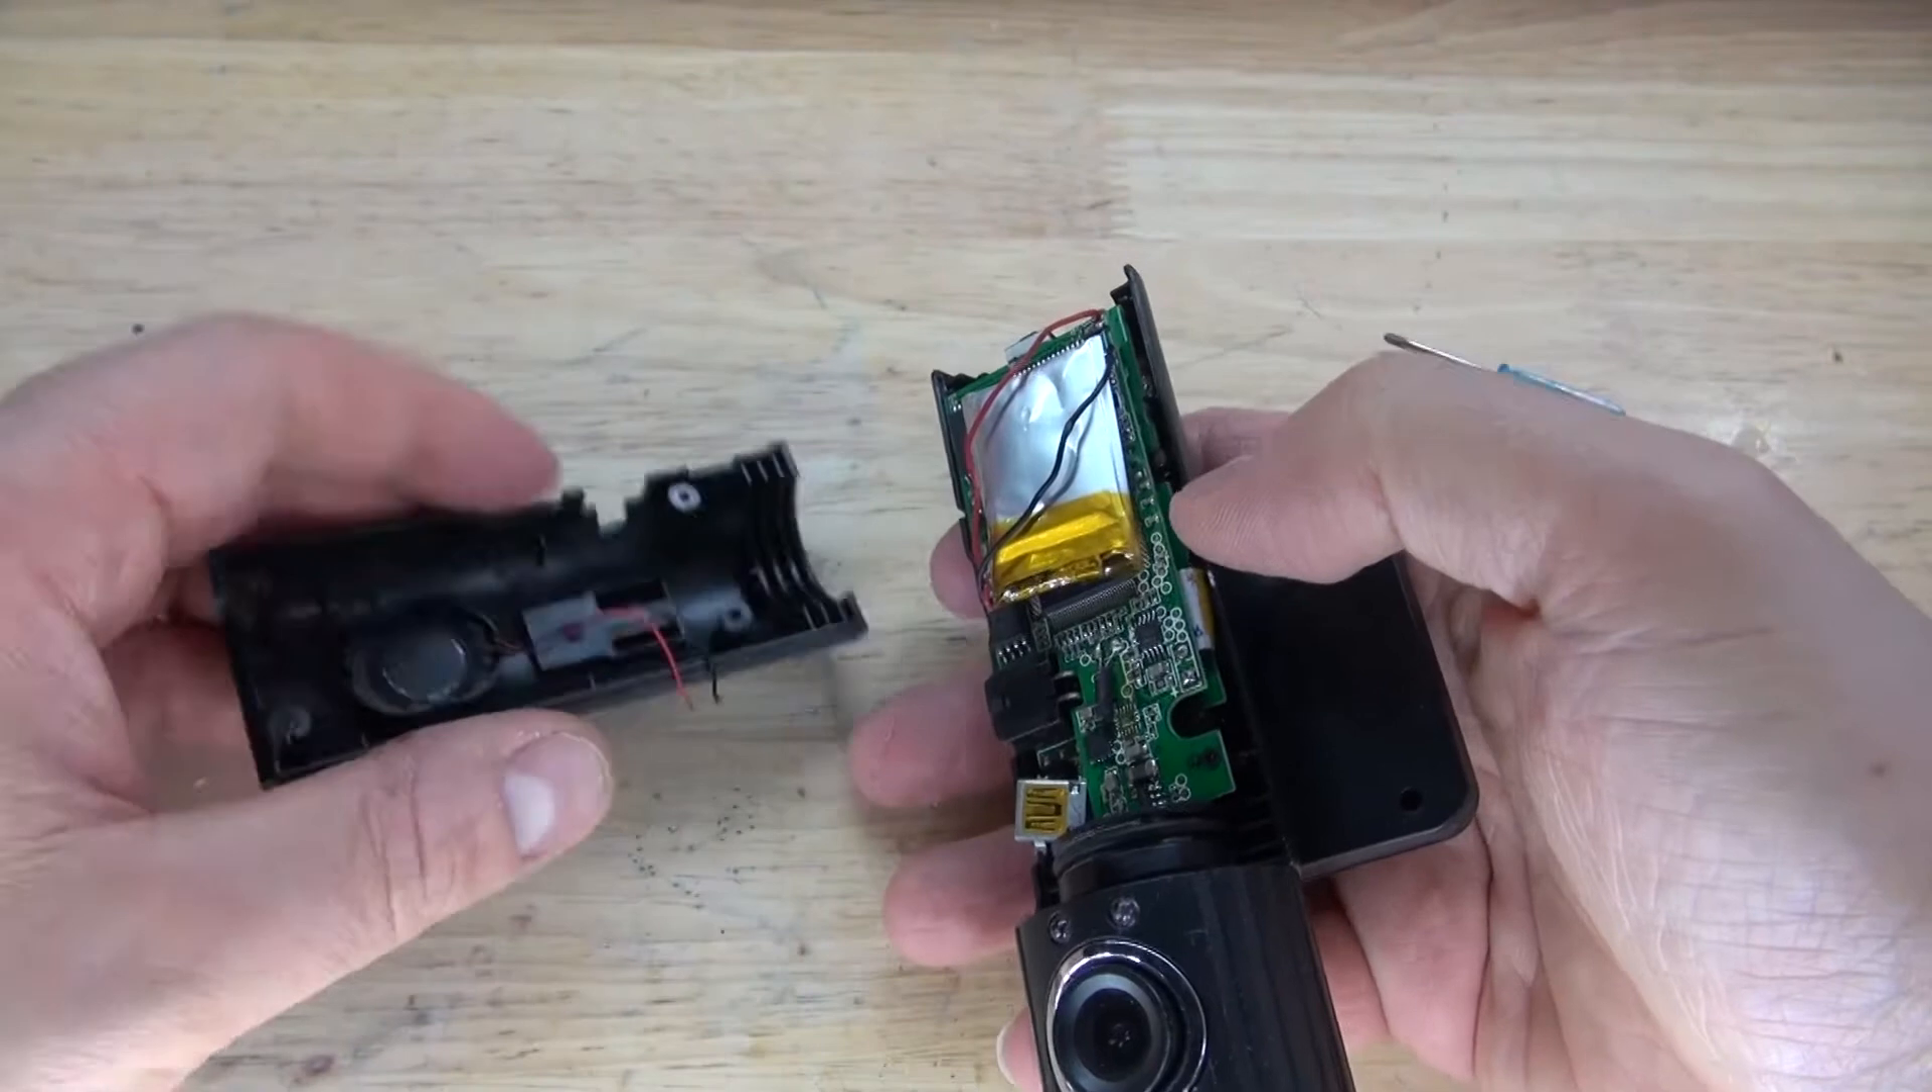And there we go, the housing is now opened.